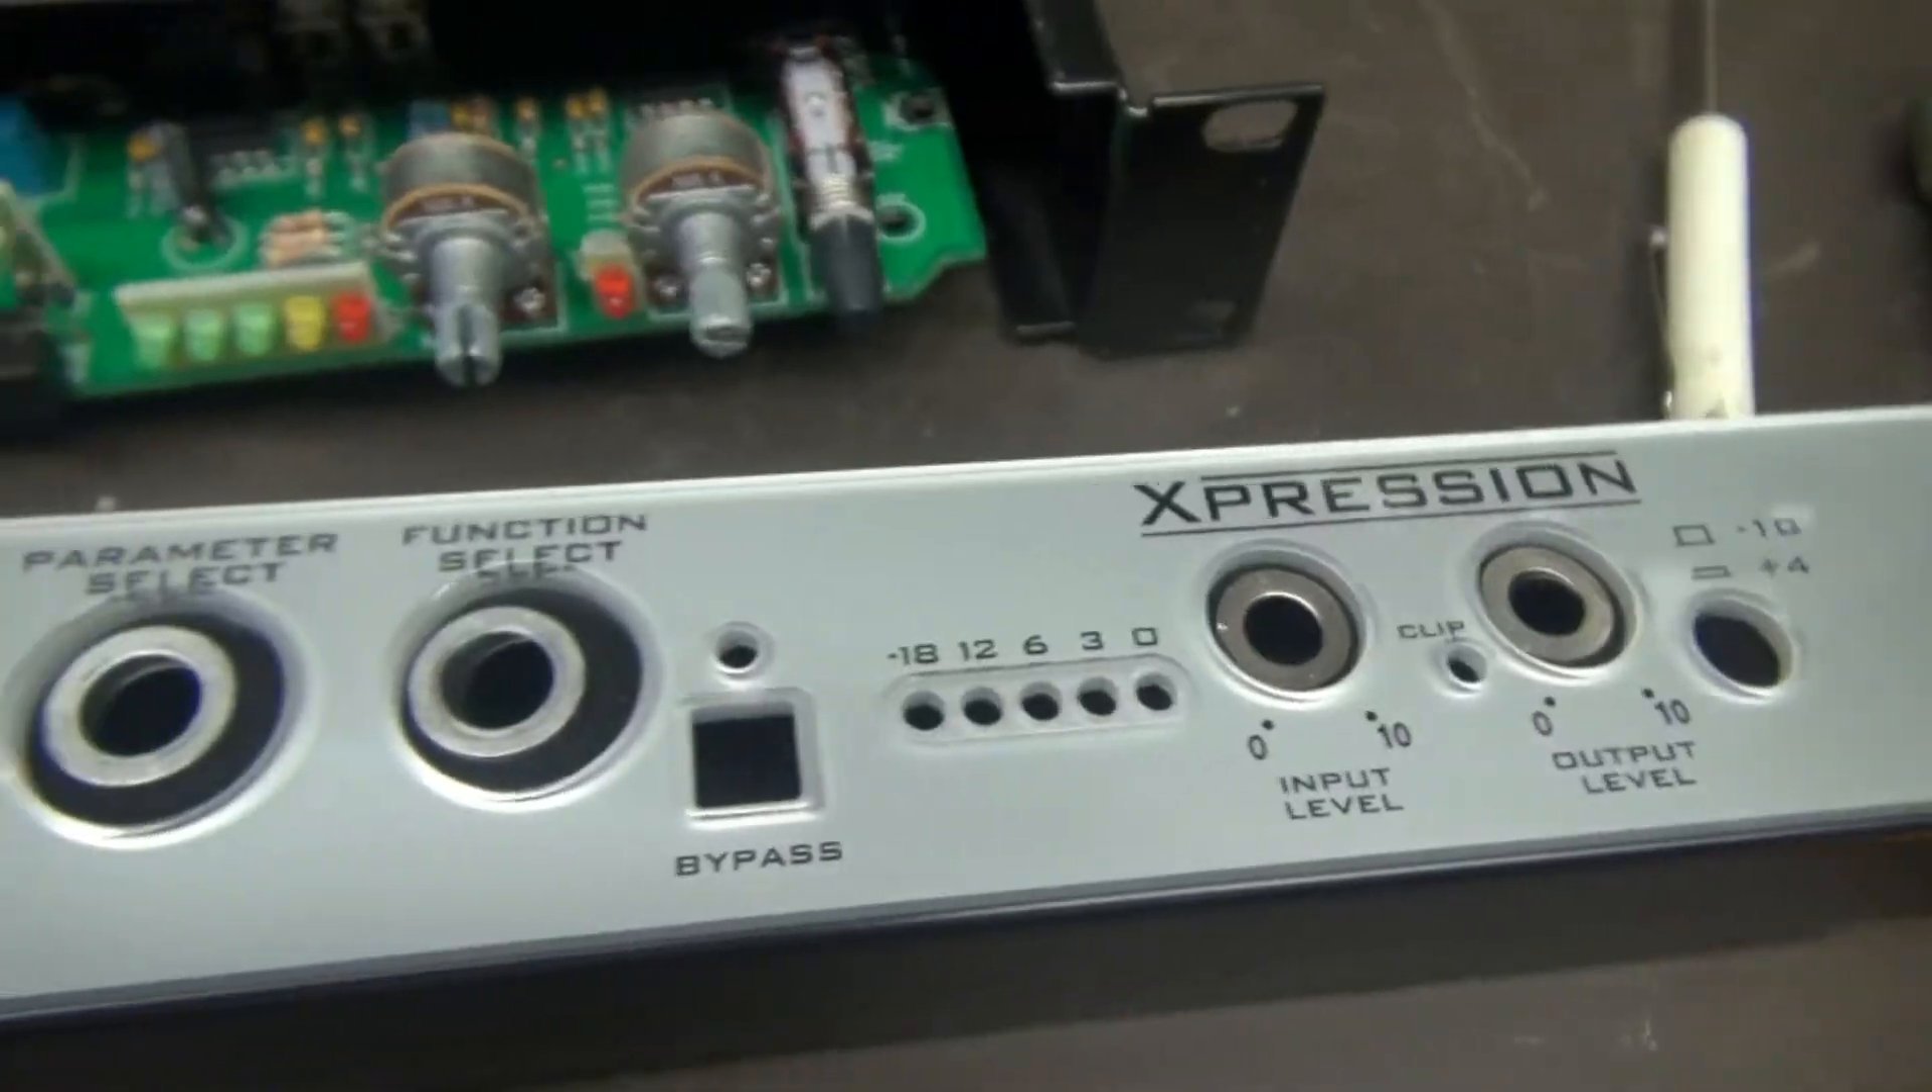So we've got the face taken off.